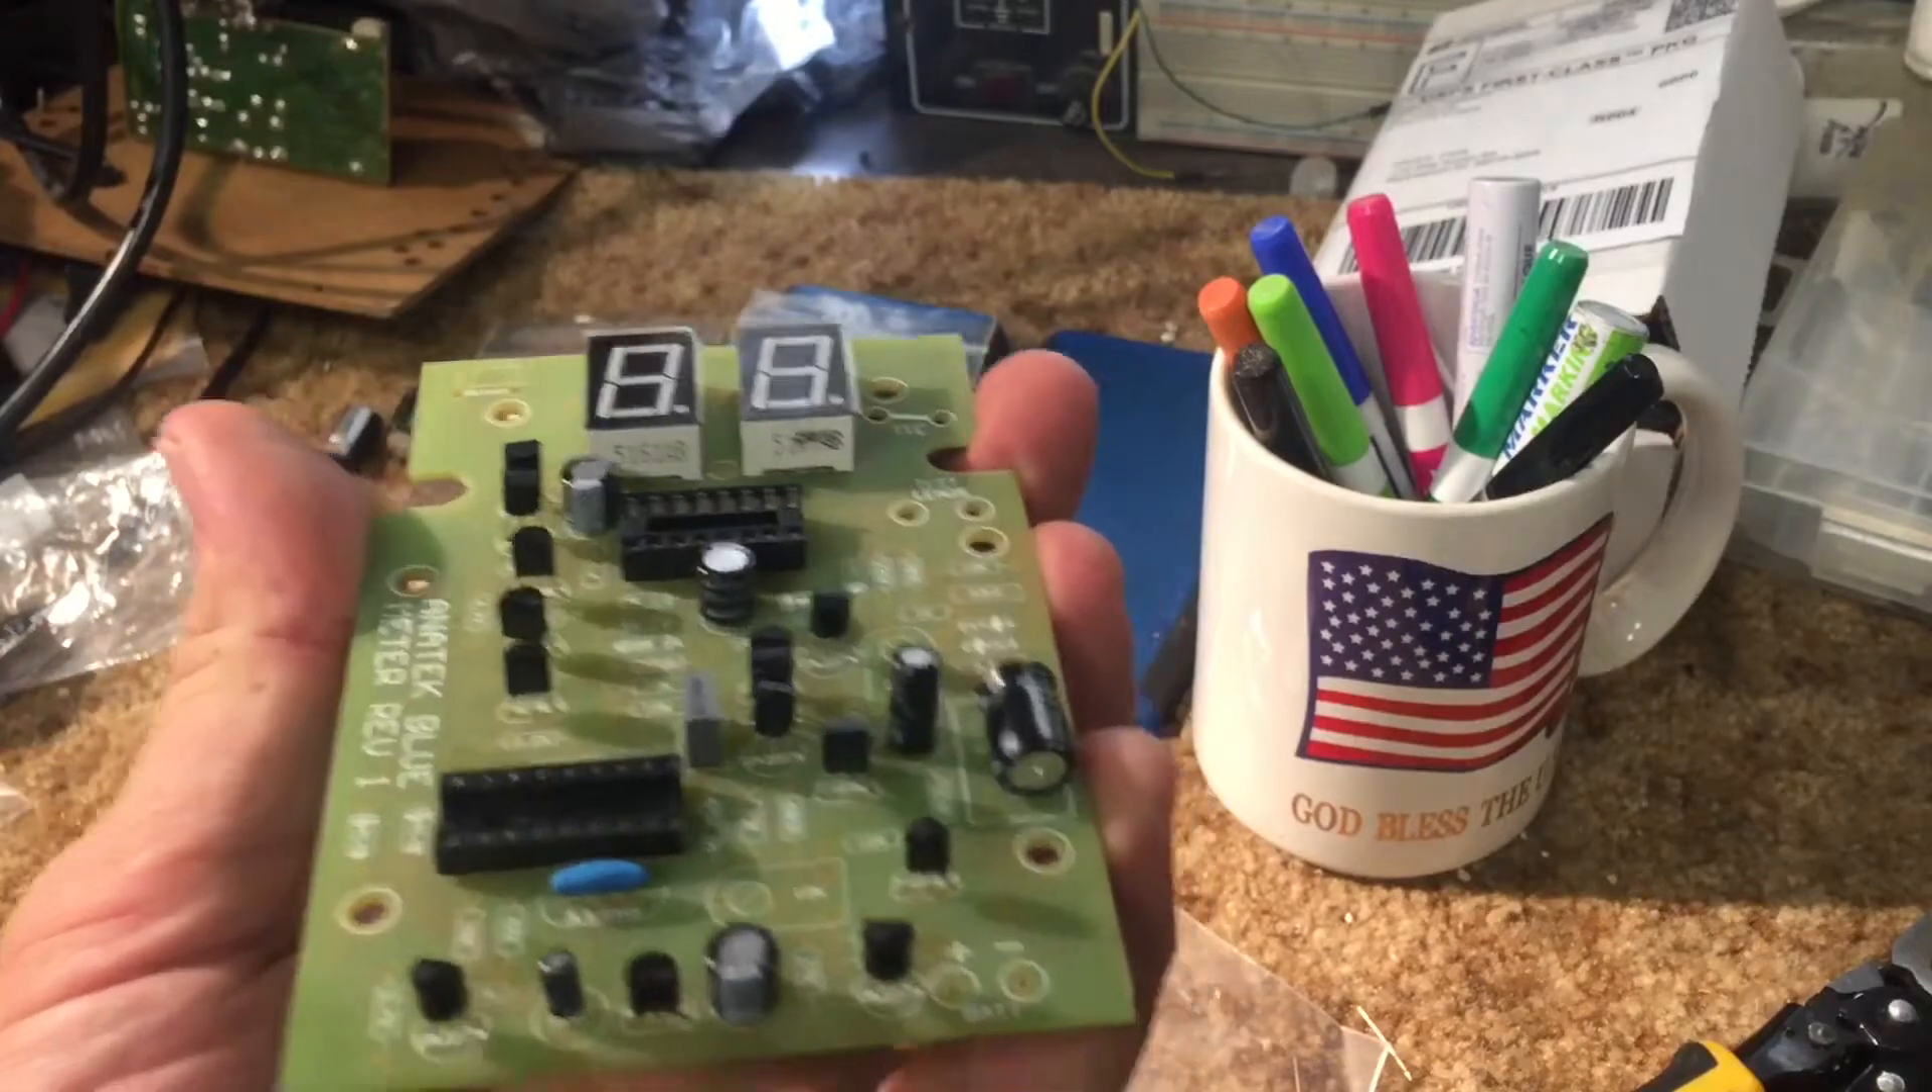So we've installed all the transistors you can see this board is starting to look like a circuit board.